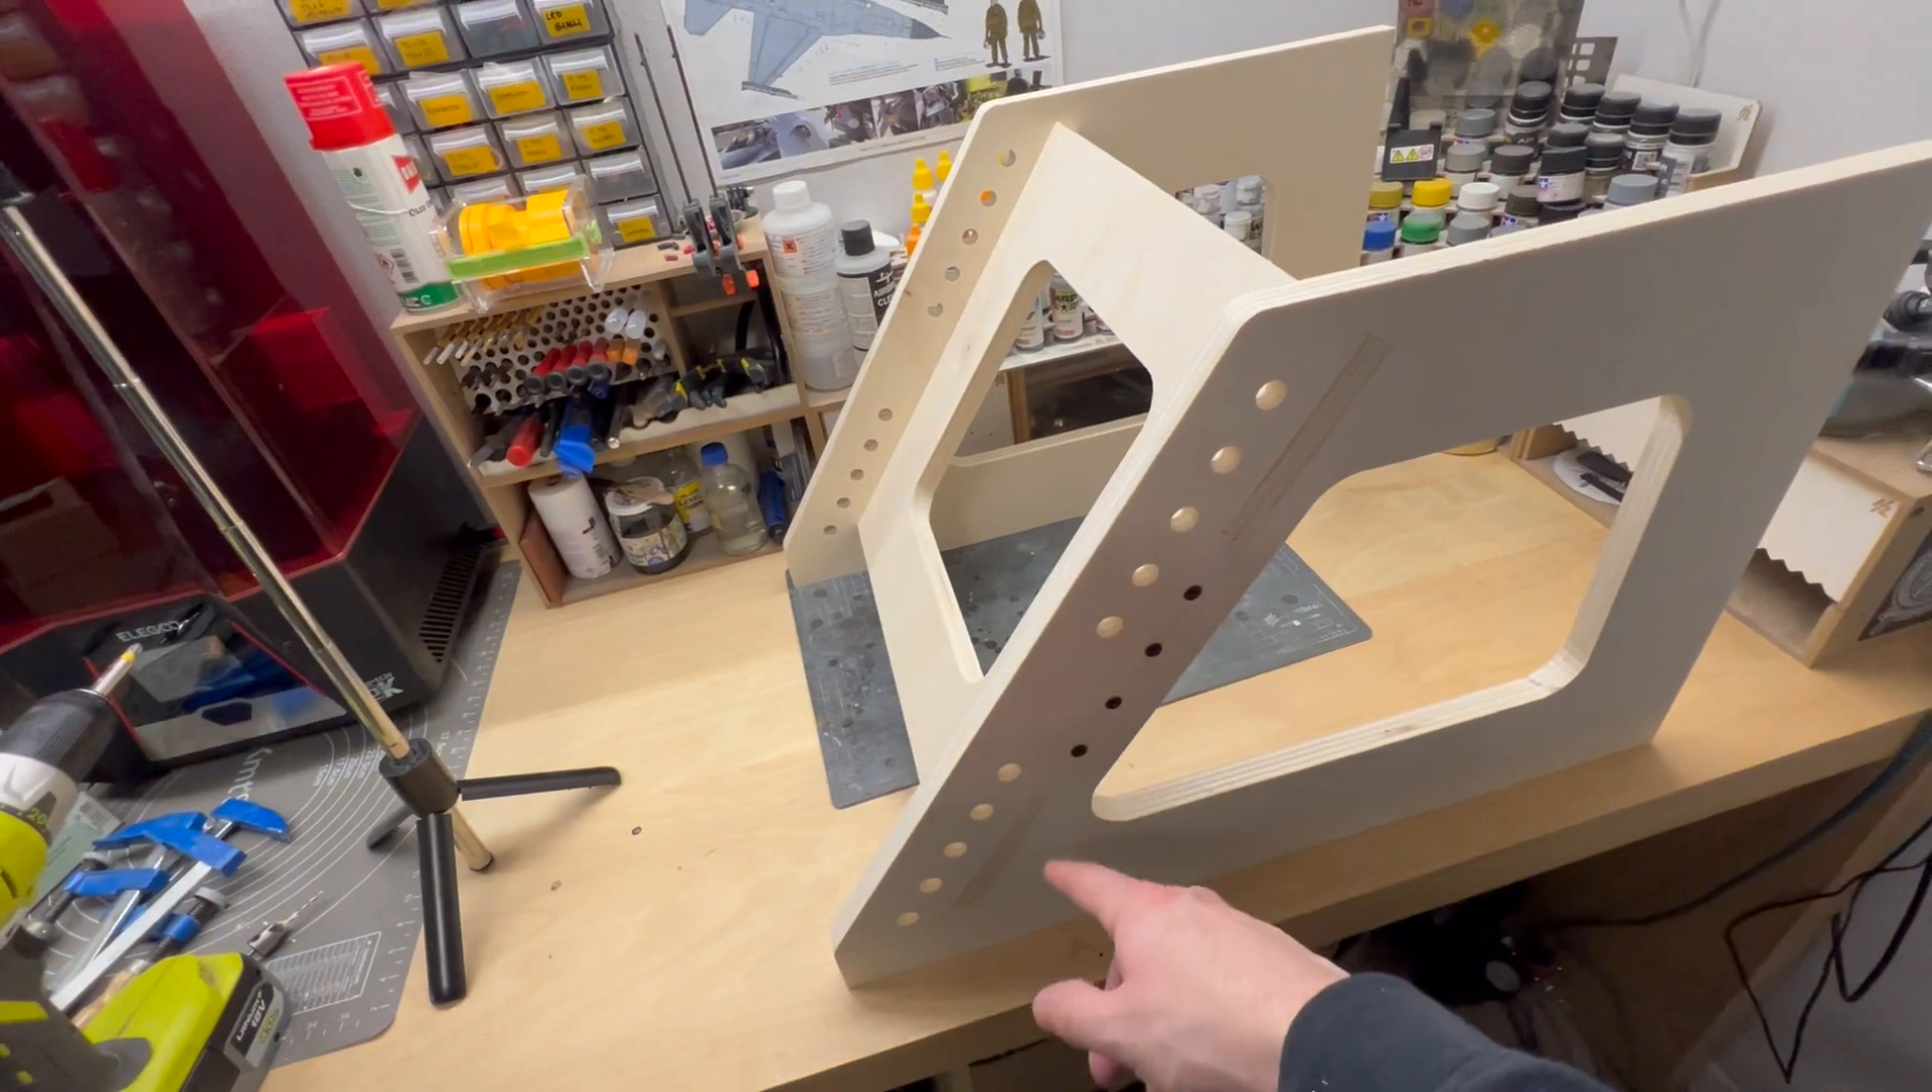The base is done. Nice and solid. It's super simple. Just three pieces.